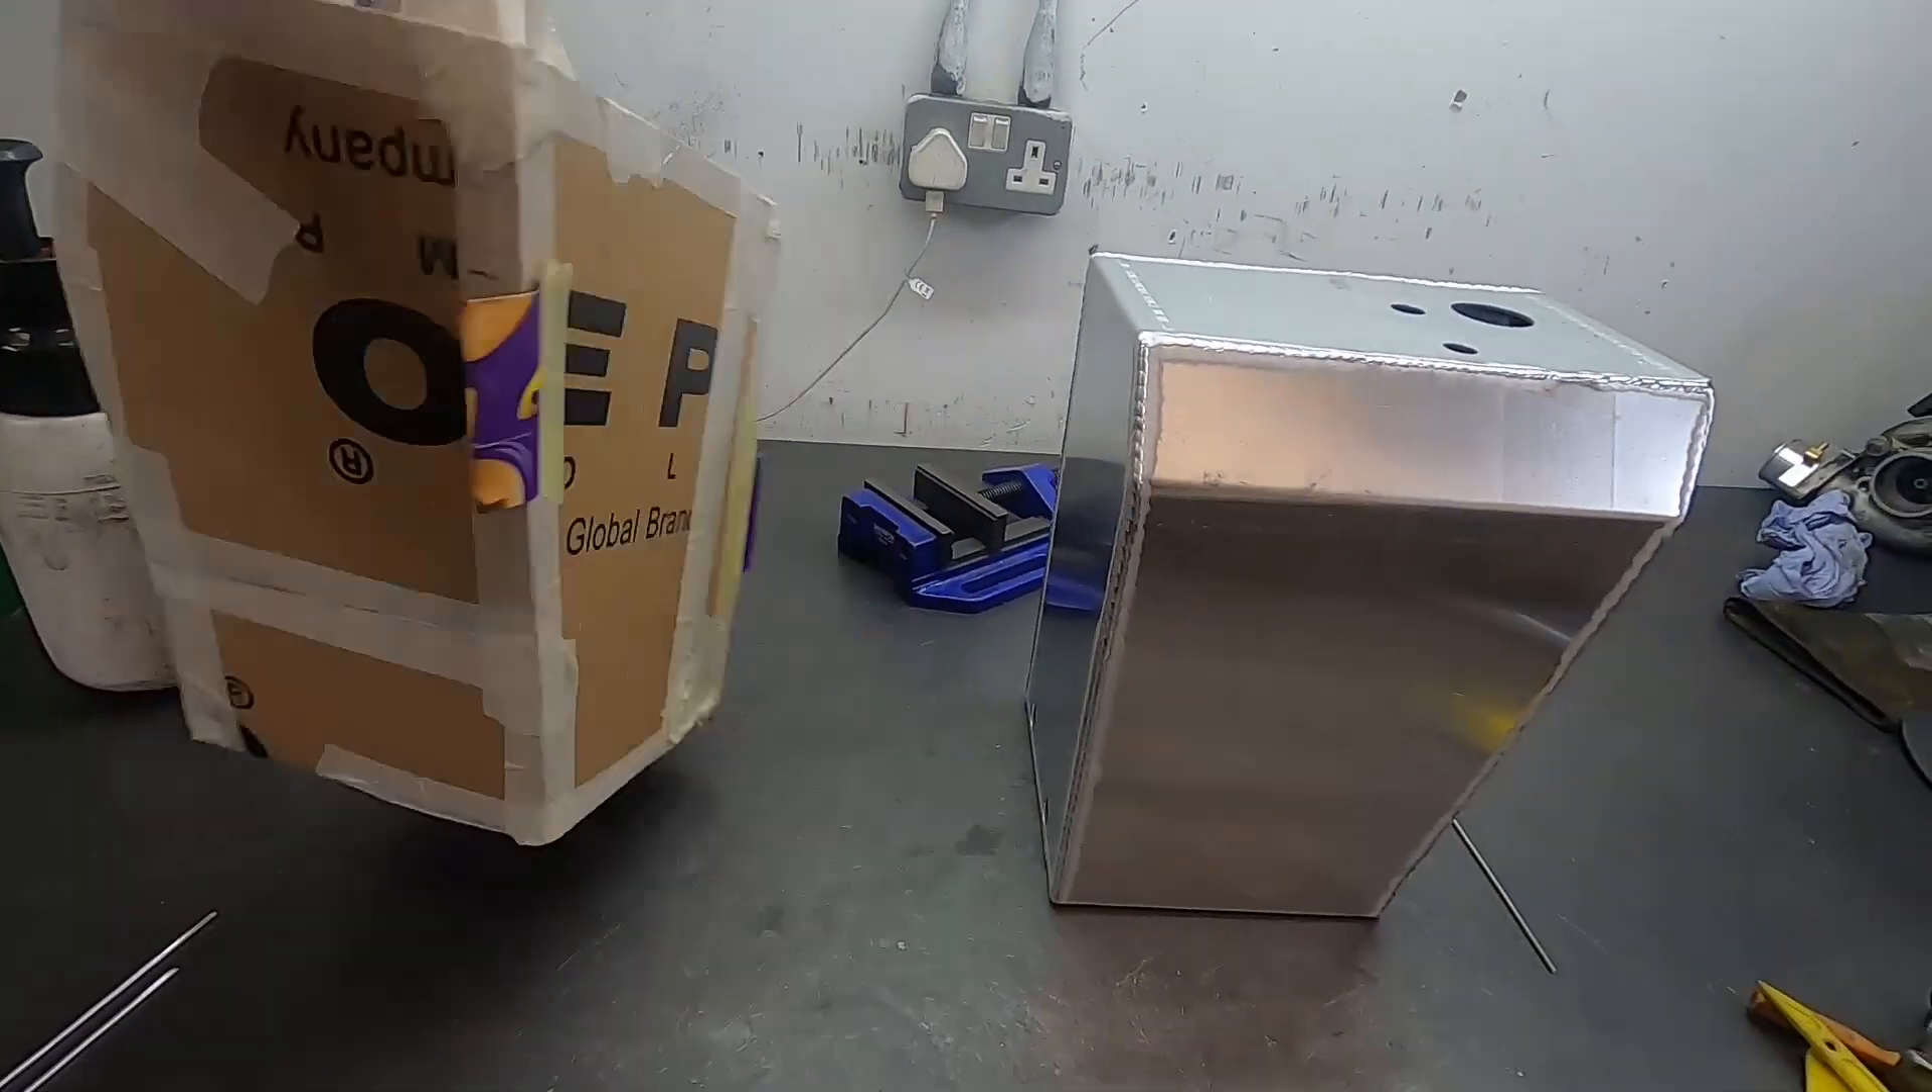So that's the tank all welded up.